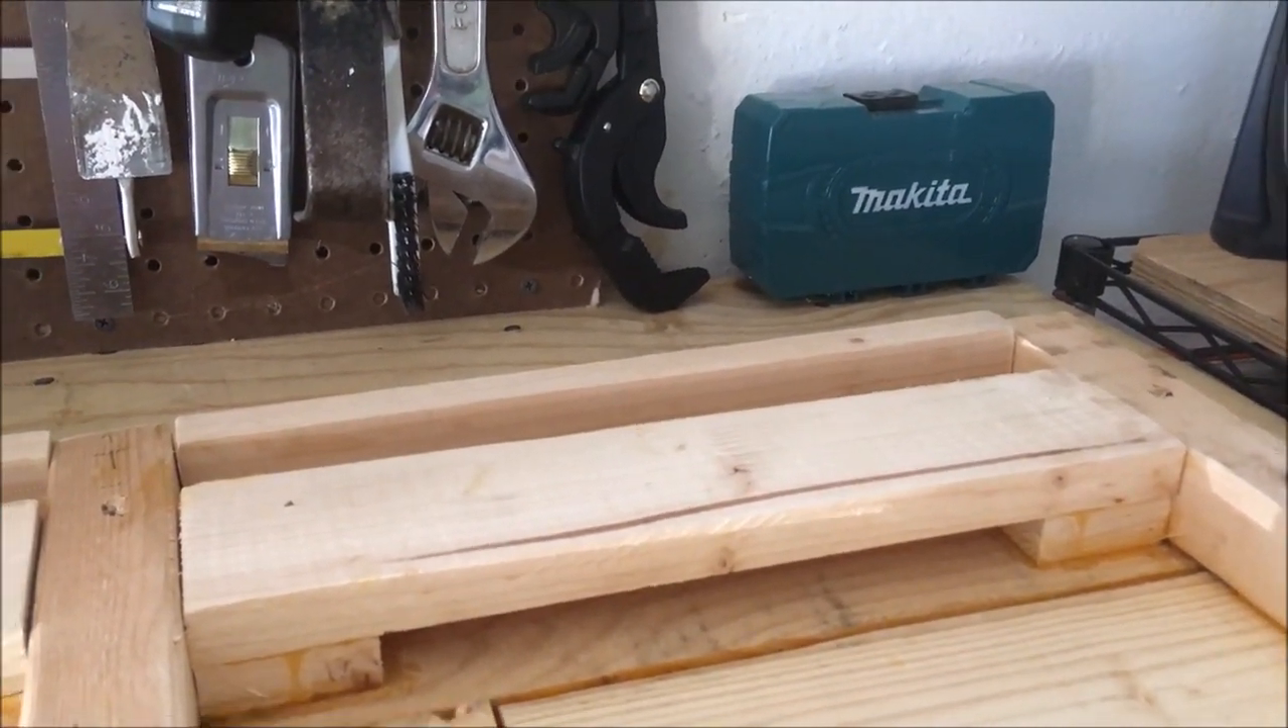Now for mounting I put a small 2x2 square underneath which is just 1x2 board and then I ran a 1x4 straight across and those are going to be basically my mounting brackets.